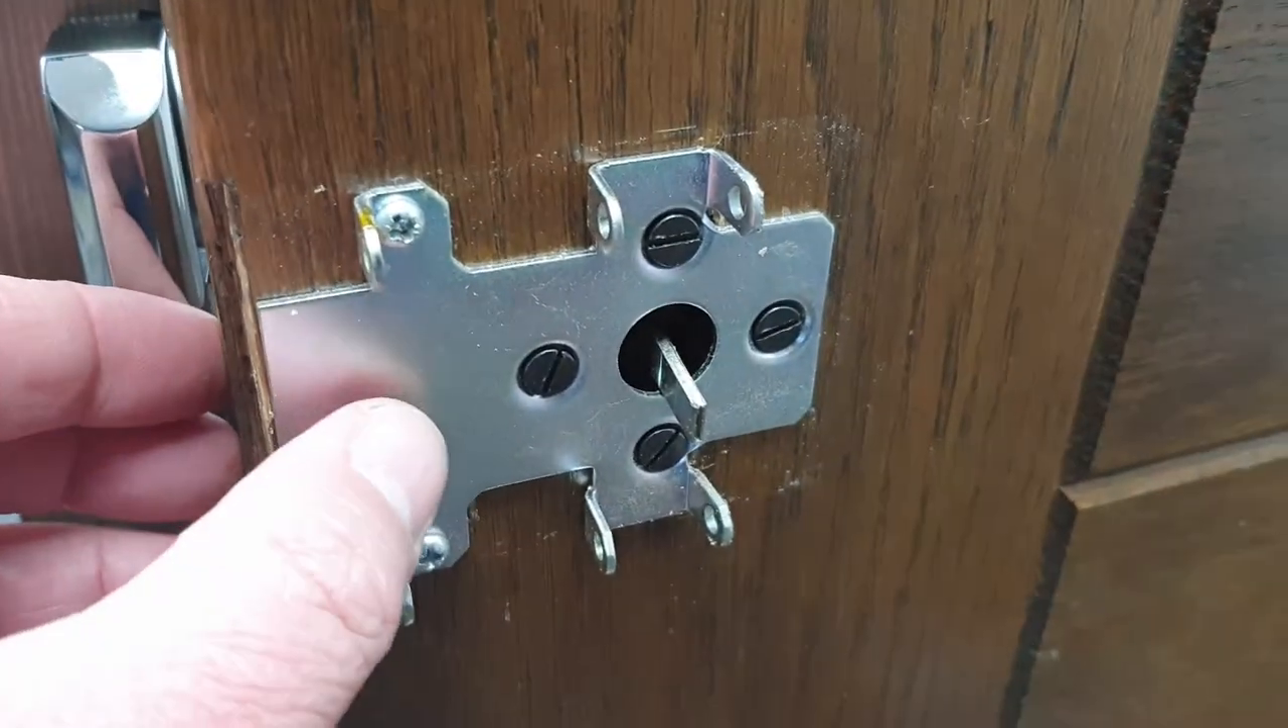So with the lock case removed from the door, and here it is, we're looking at the back plate or the fixing plate.